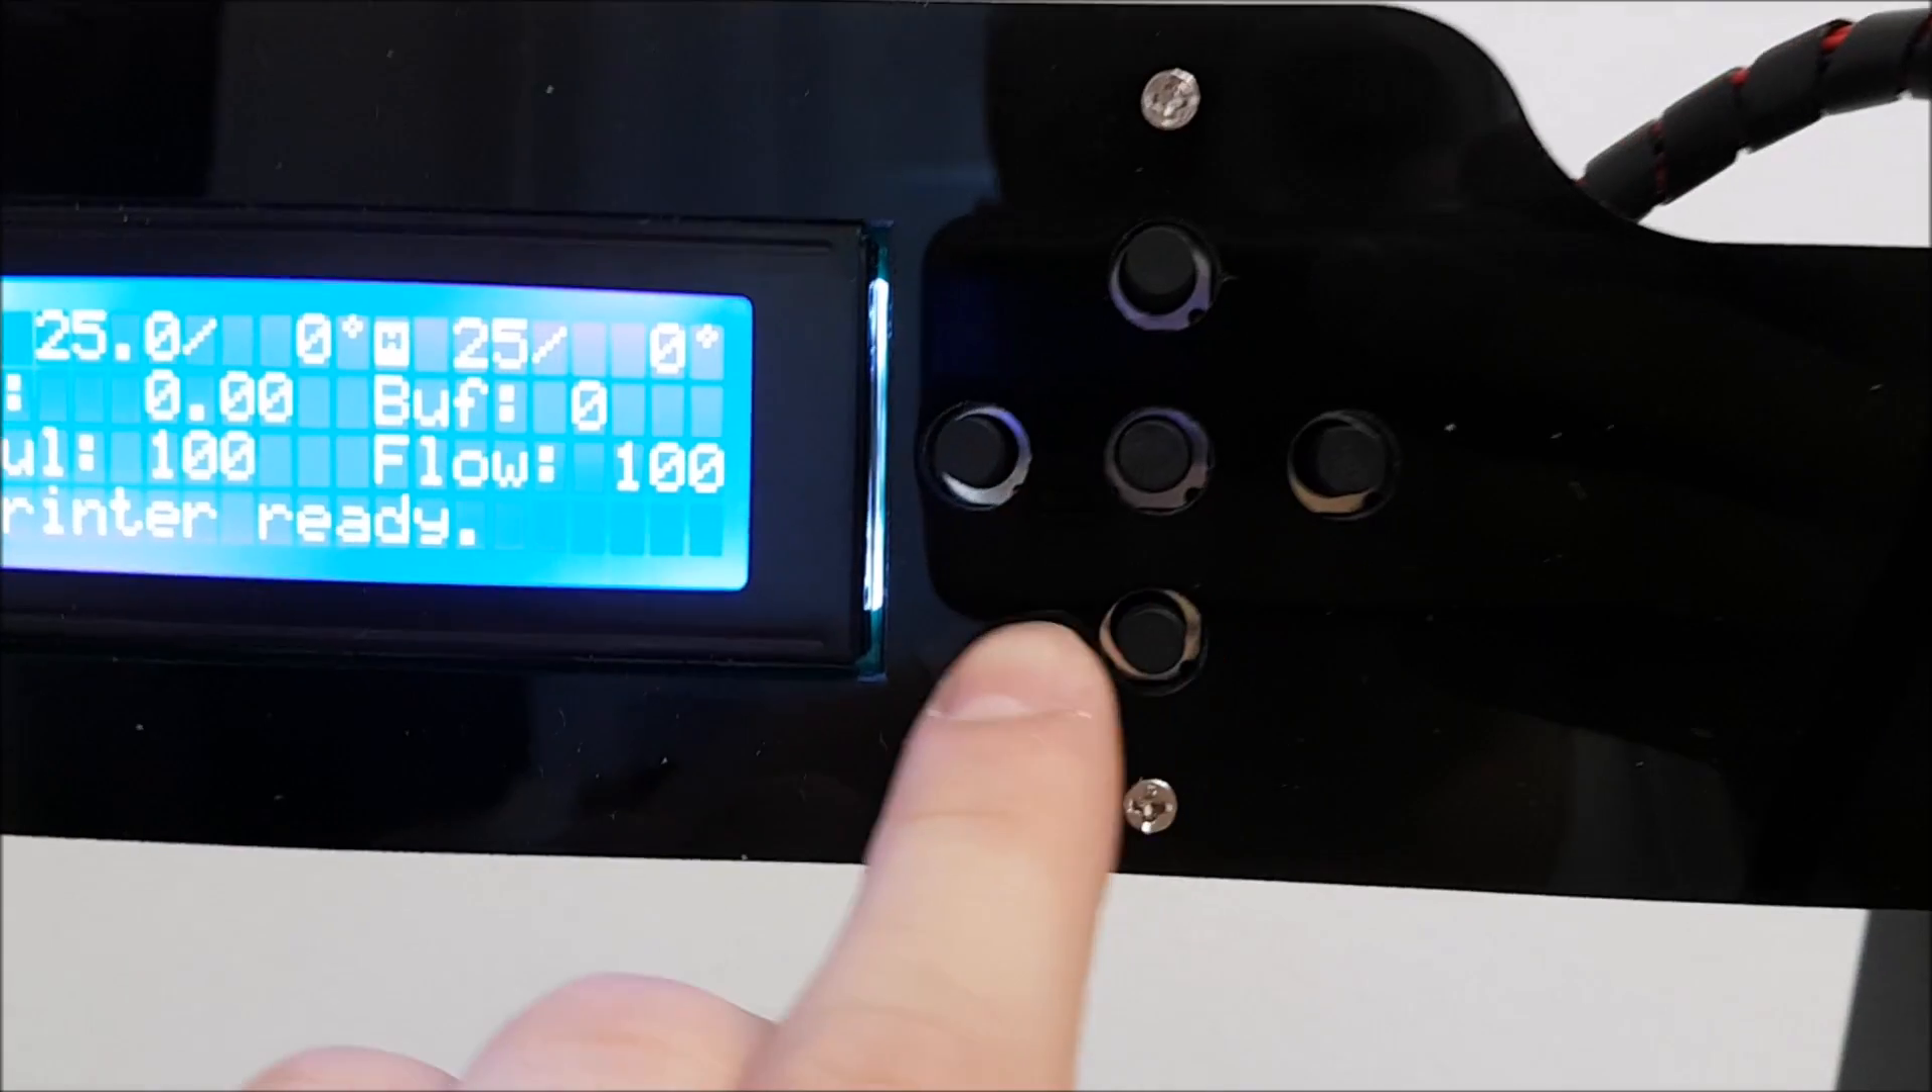As you can see around the buttons there is a huge gap.